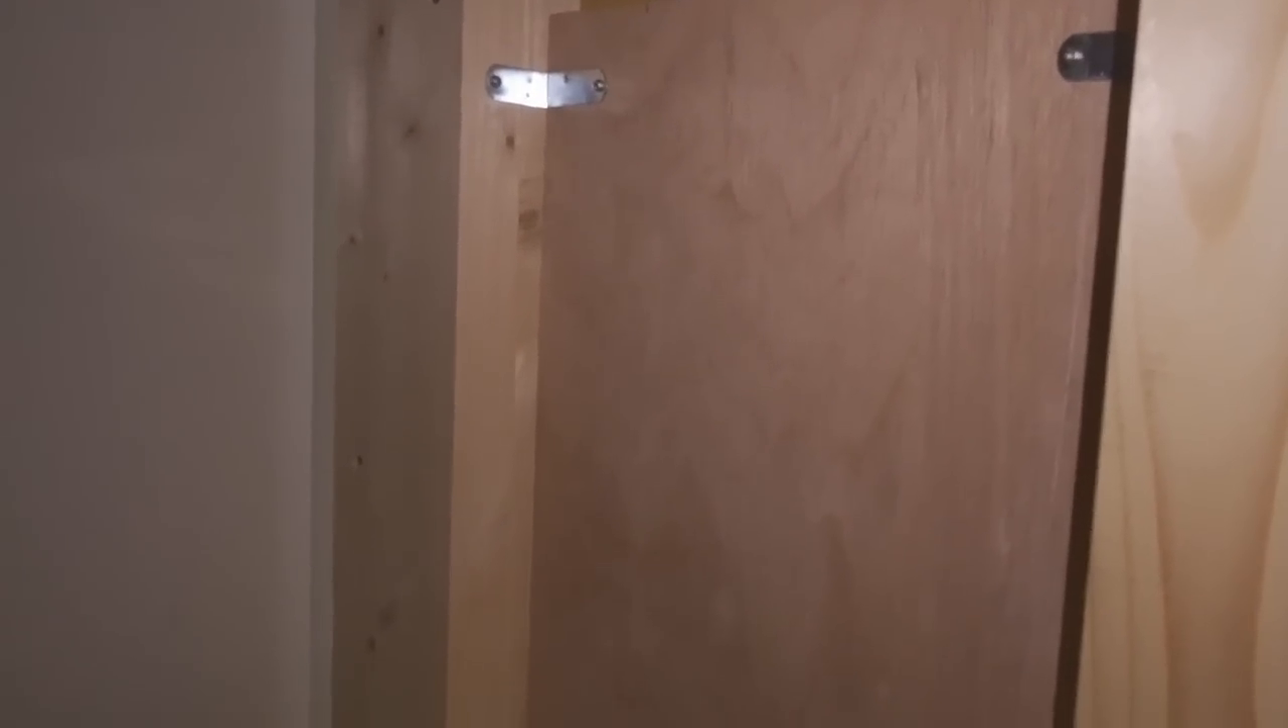You can see with the 90 degree angle brackets hooked in place and this allows that board to stay in place and you can see I can push this as hard as I want and it's not gonna go anywhere.